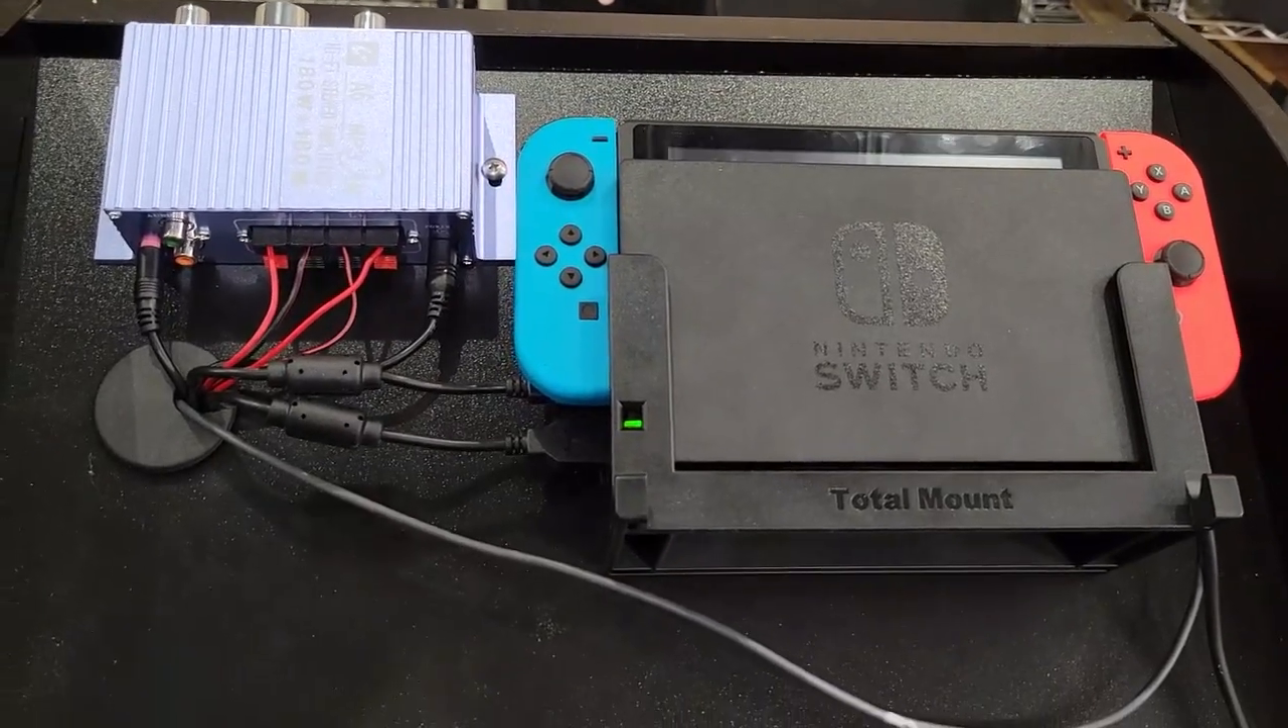We now have the switch docked.